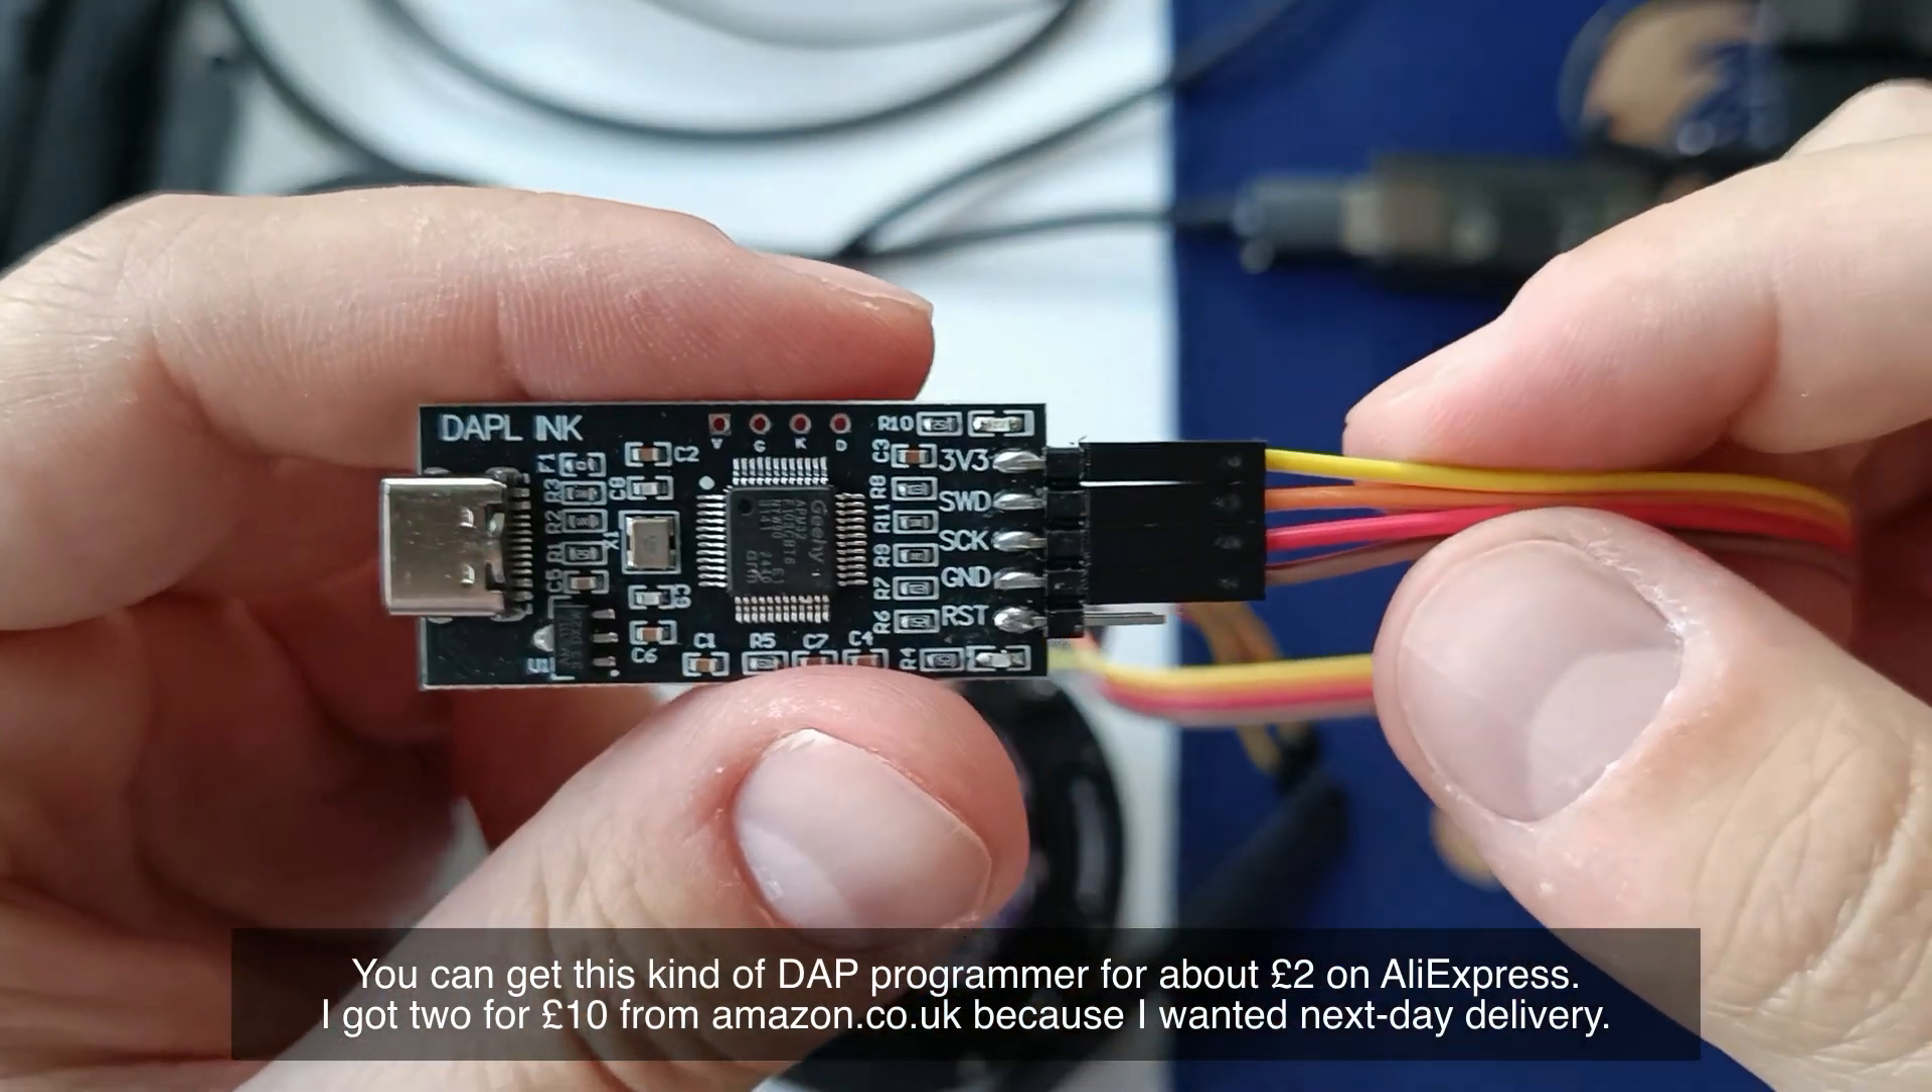This is a DAP-Link programmer. And I've already have the wires connected to it.